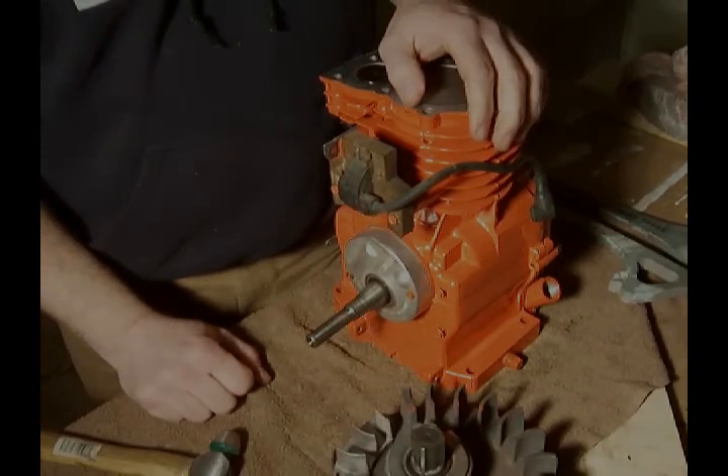Flywheel and starter clutch have been removed.